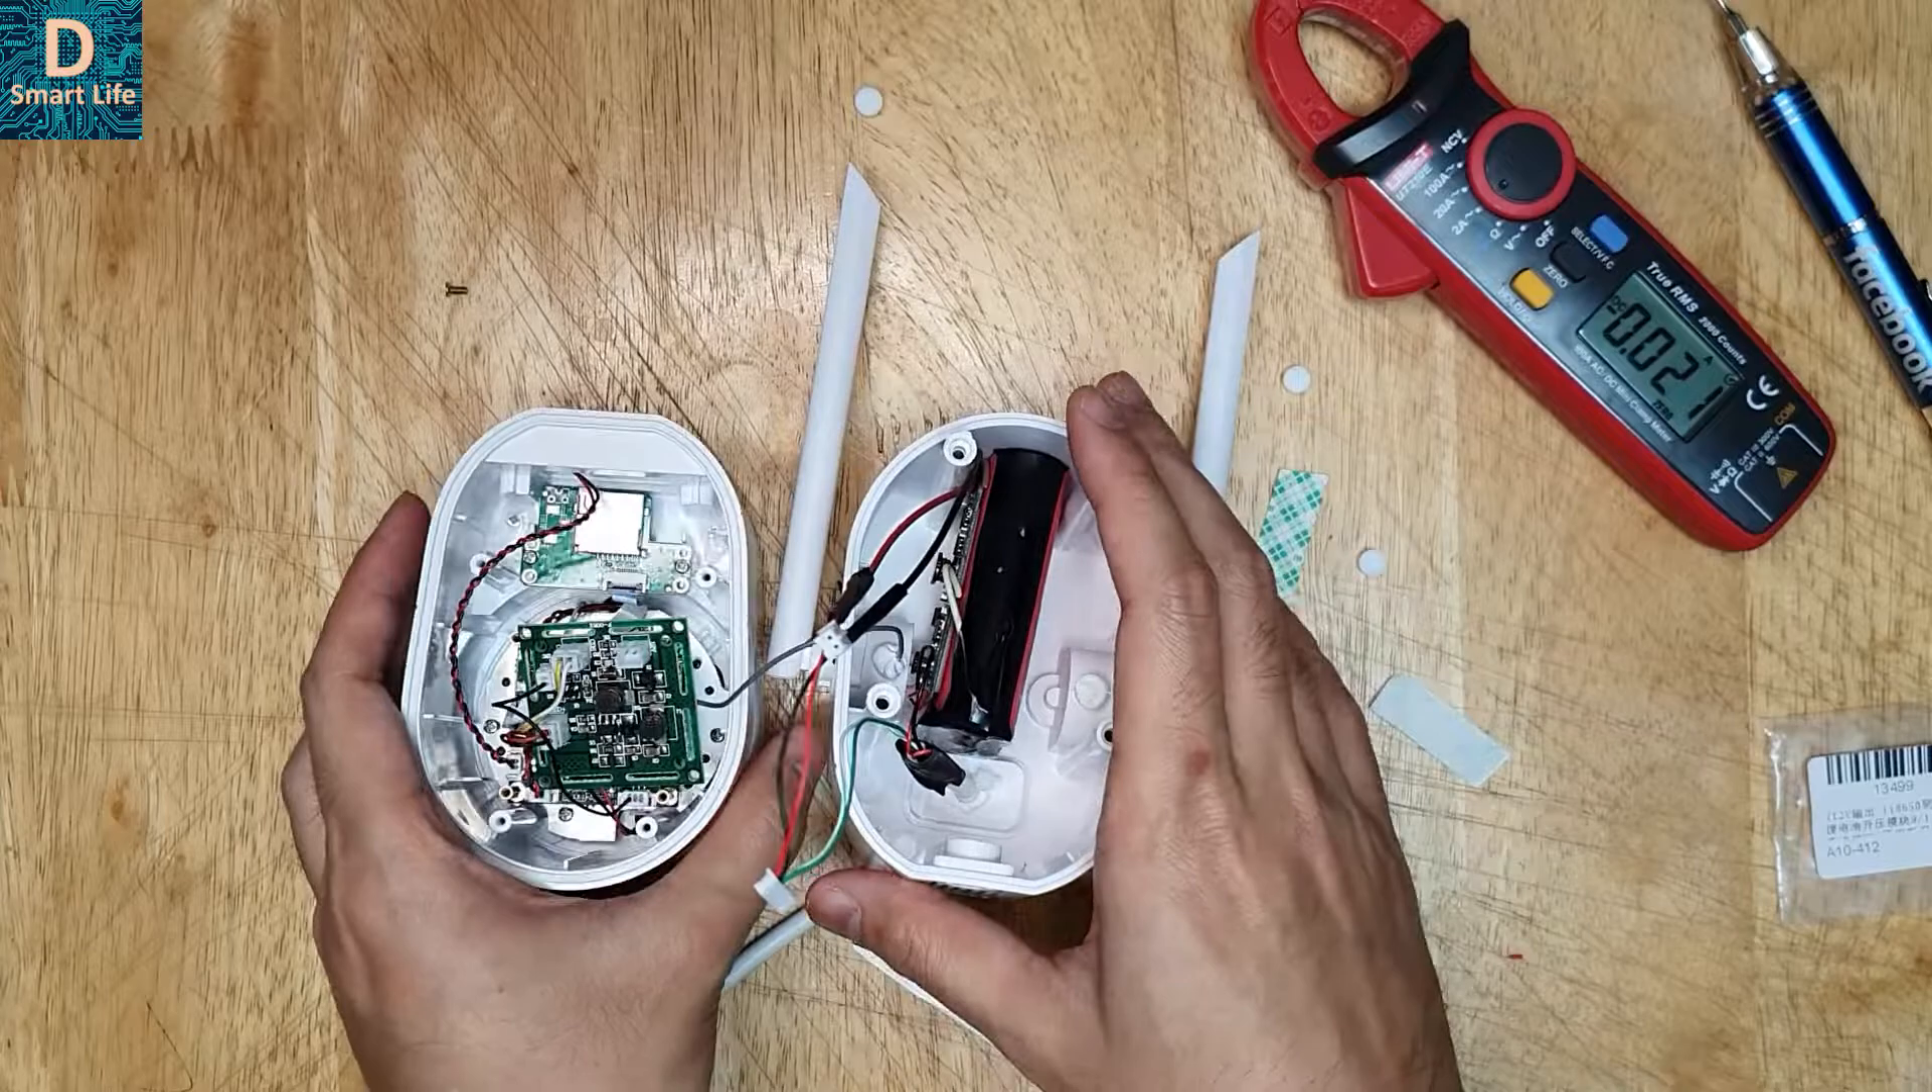So now i have attached the battery to the back panel here the back of the camera.